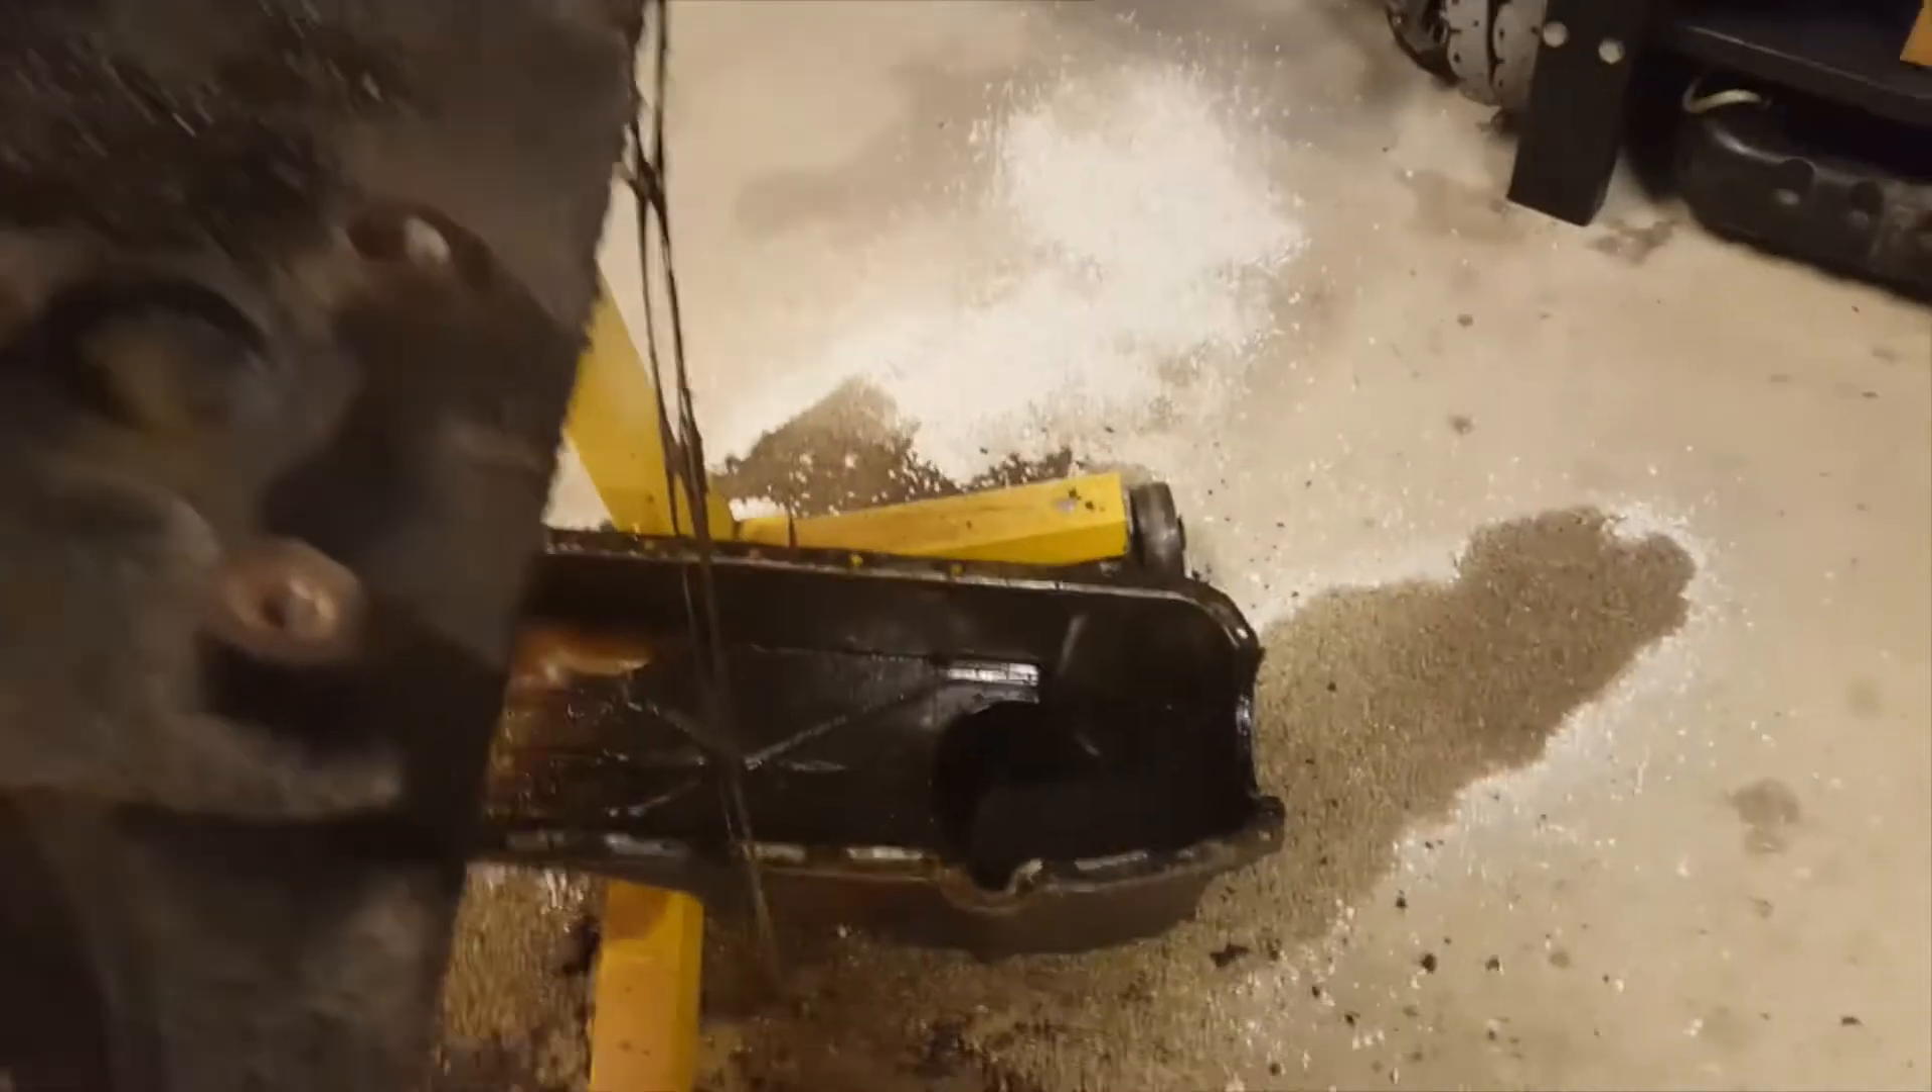All right, we got the oil pan off.